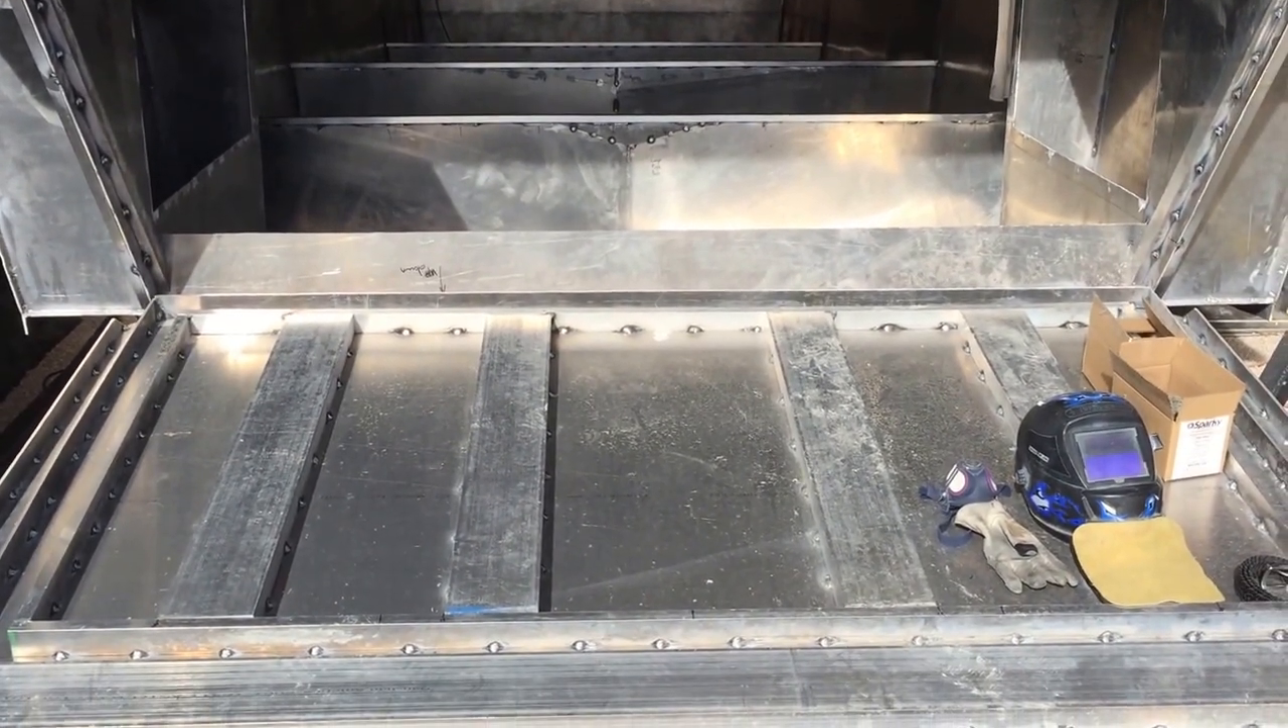I was able to finish the bottom of the boat finally with the I beams the way I wanted to.